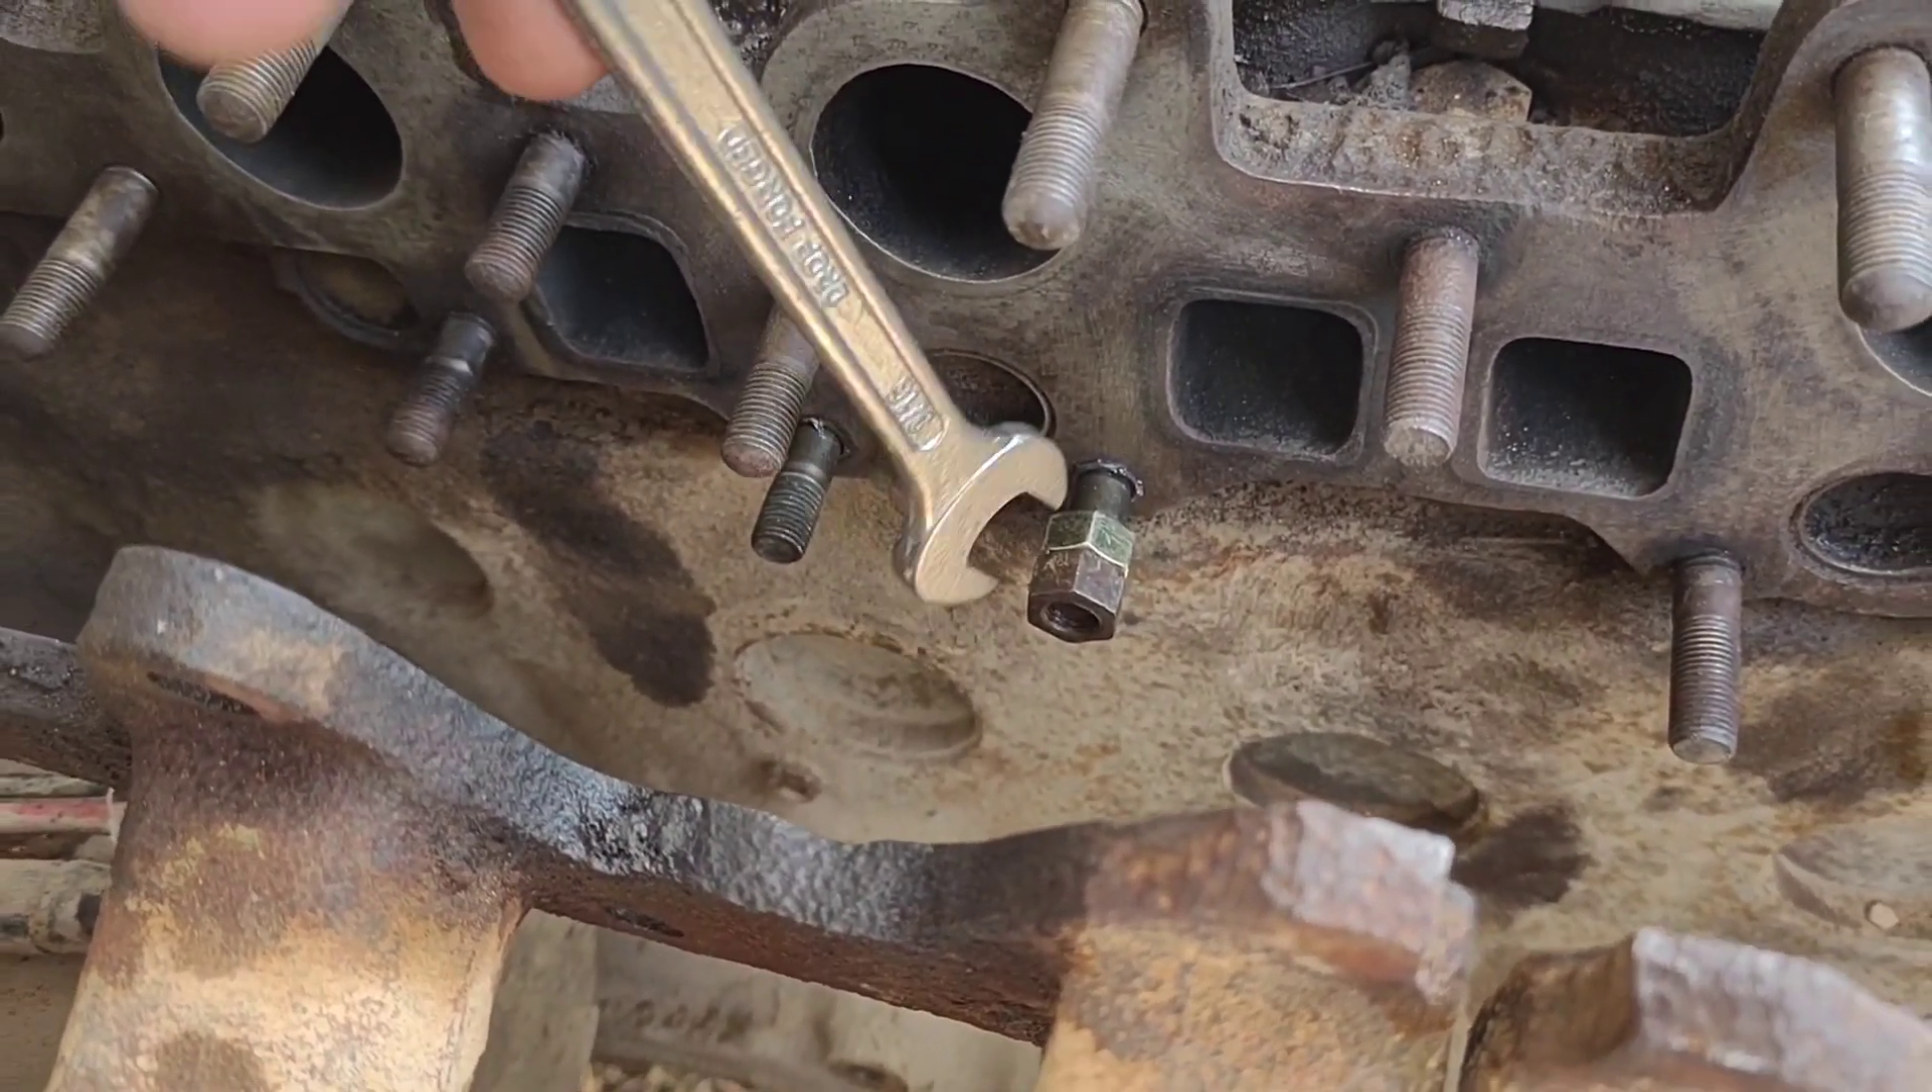Ahí tengo Tuerca contra tuerca puesta.